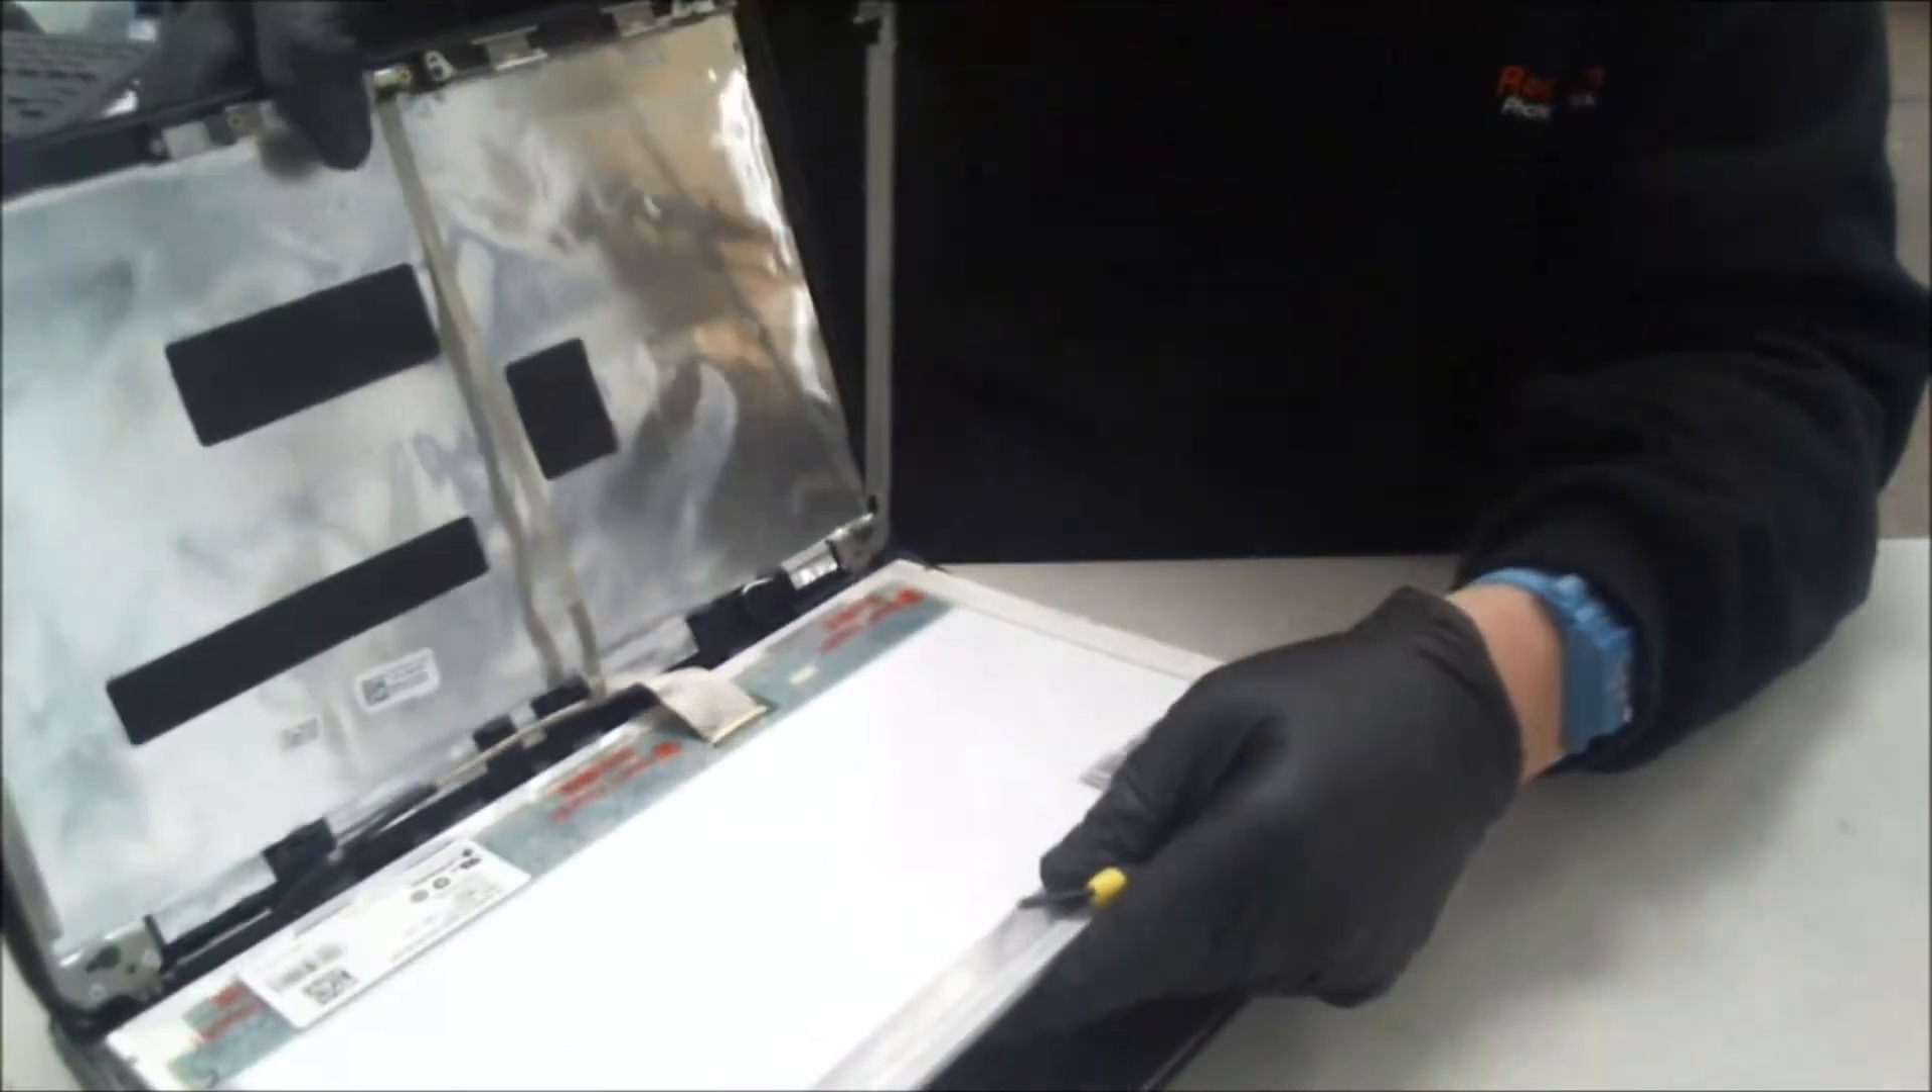Alright, so now we have the LCD out.